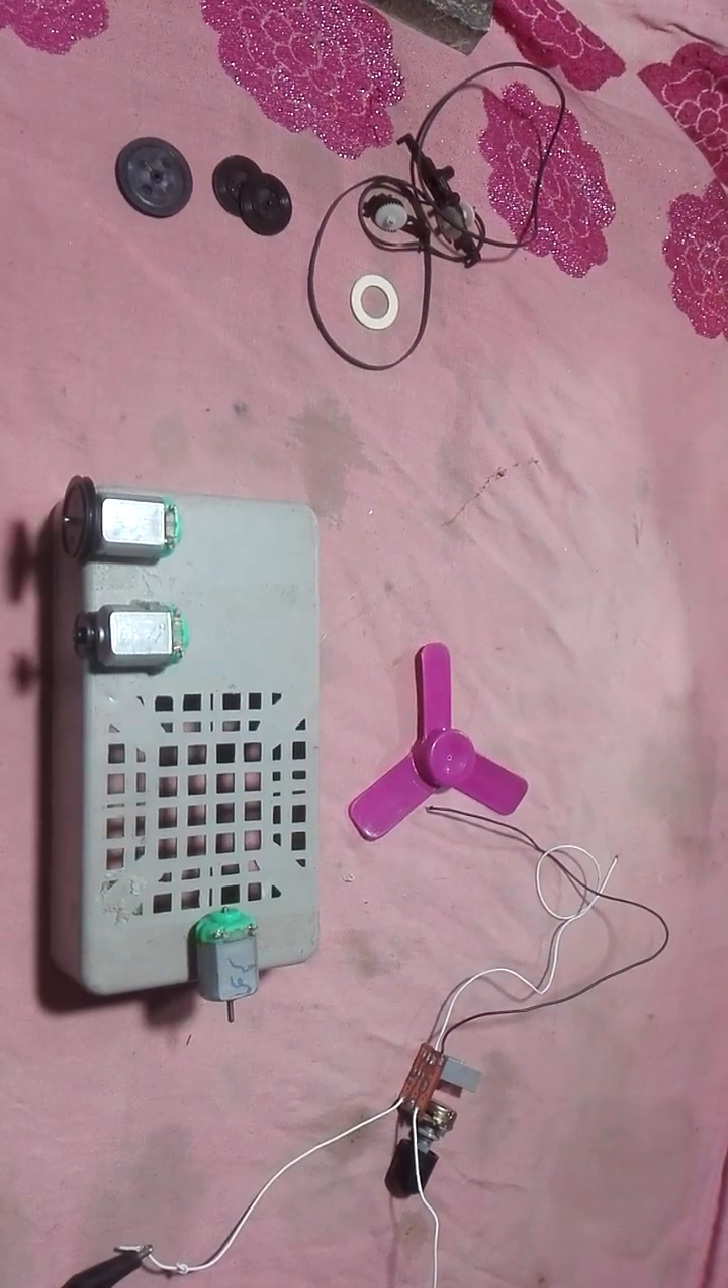دوستو میں نے تین موٹریں لگا لی ہیں۔